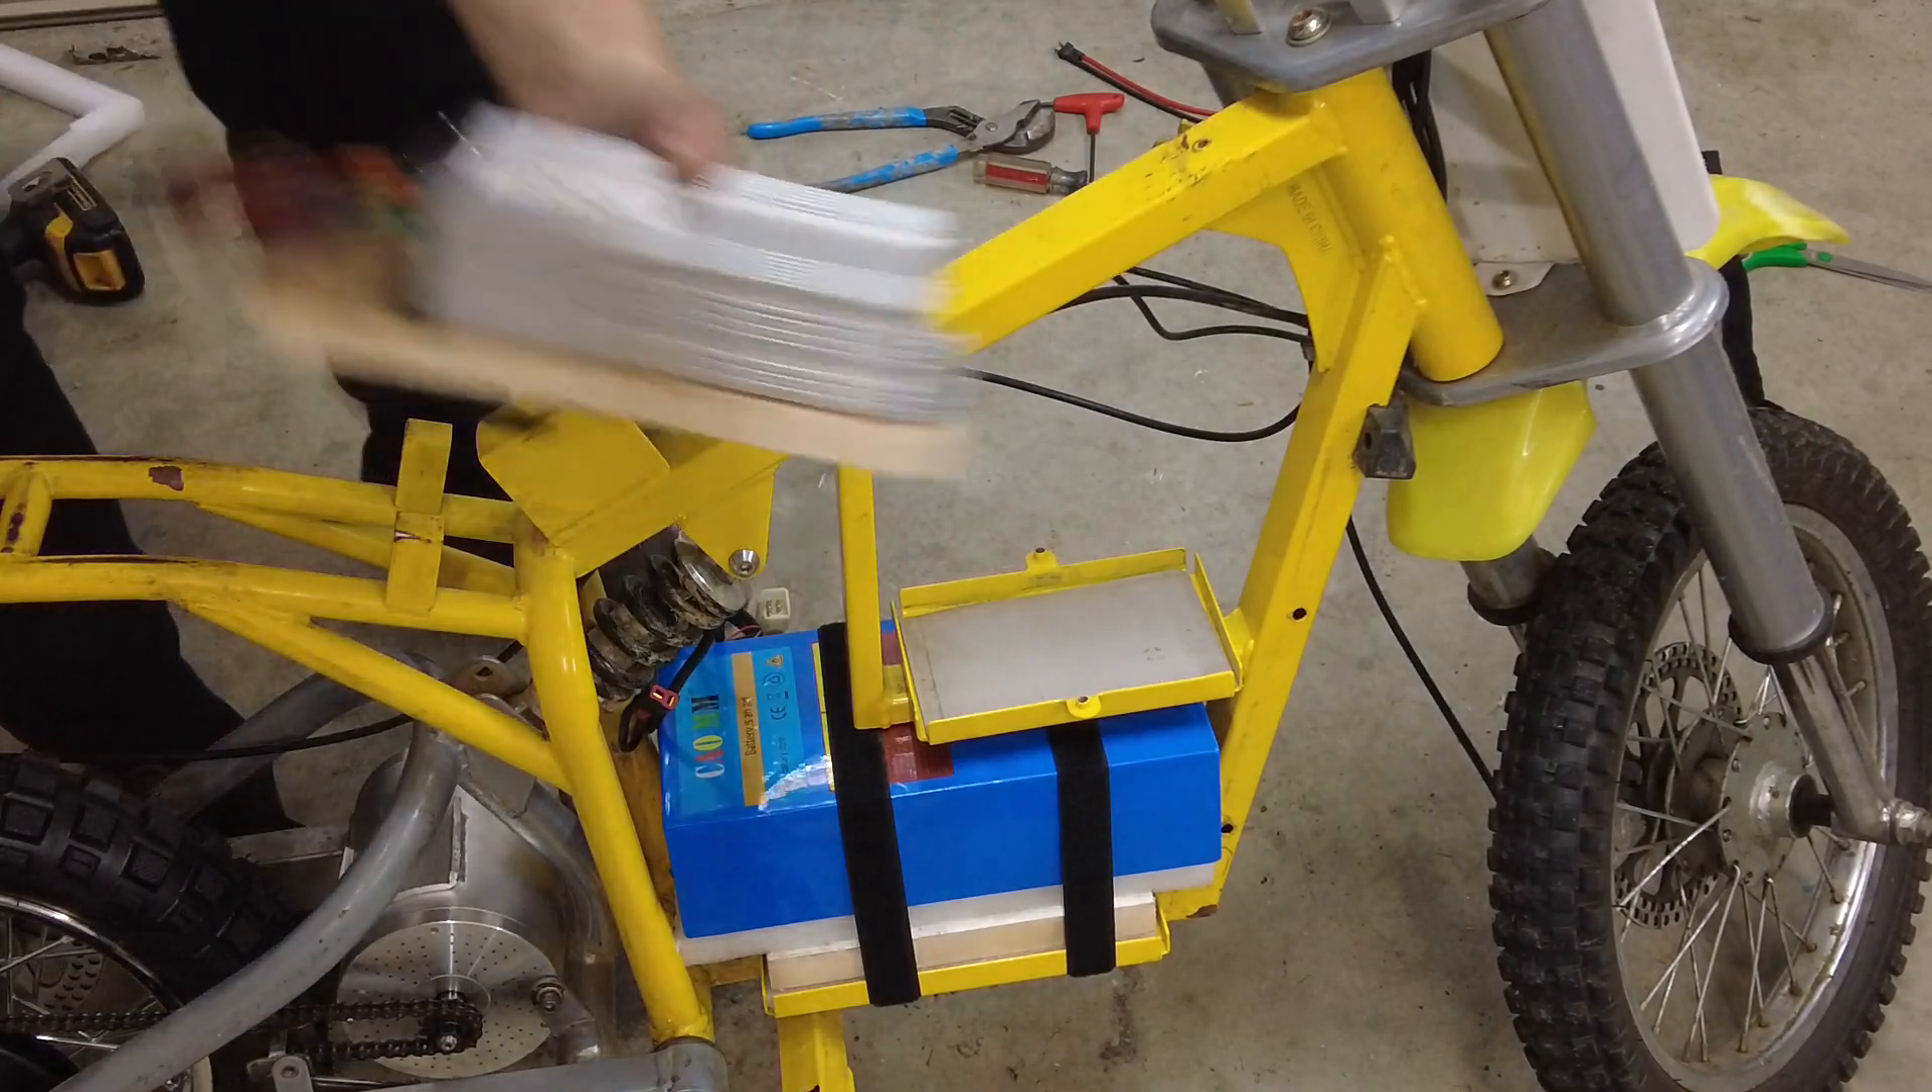Okay perfect fit the battery's secure.